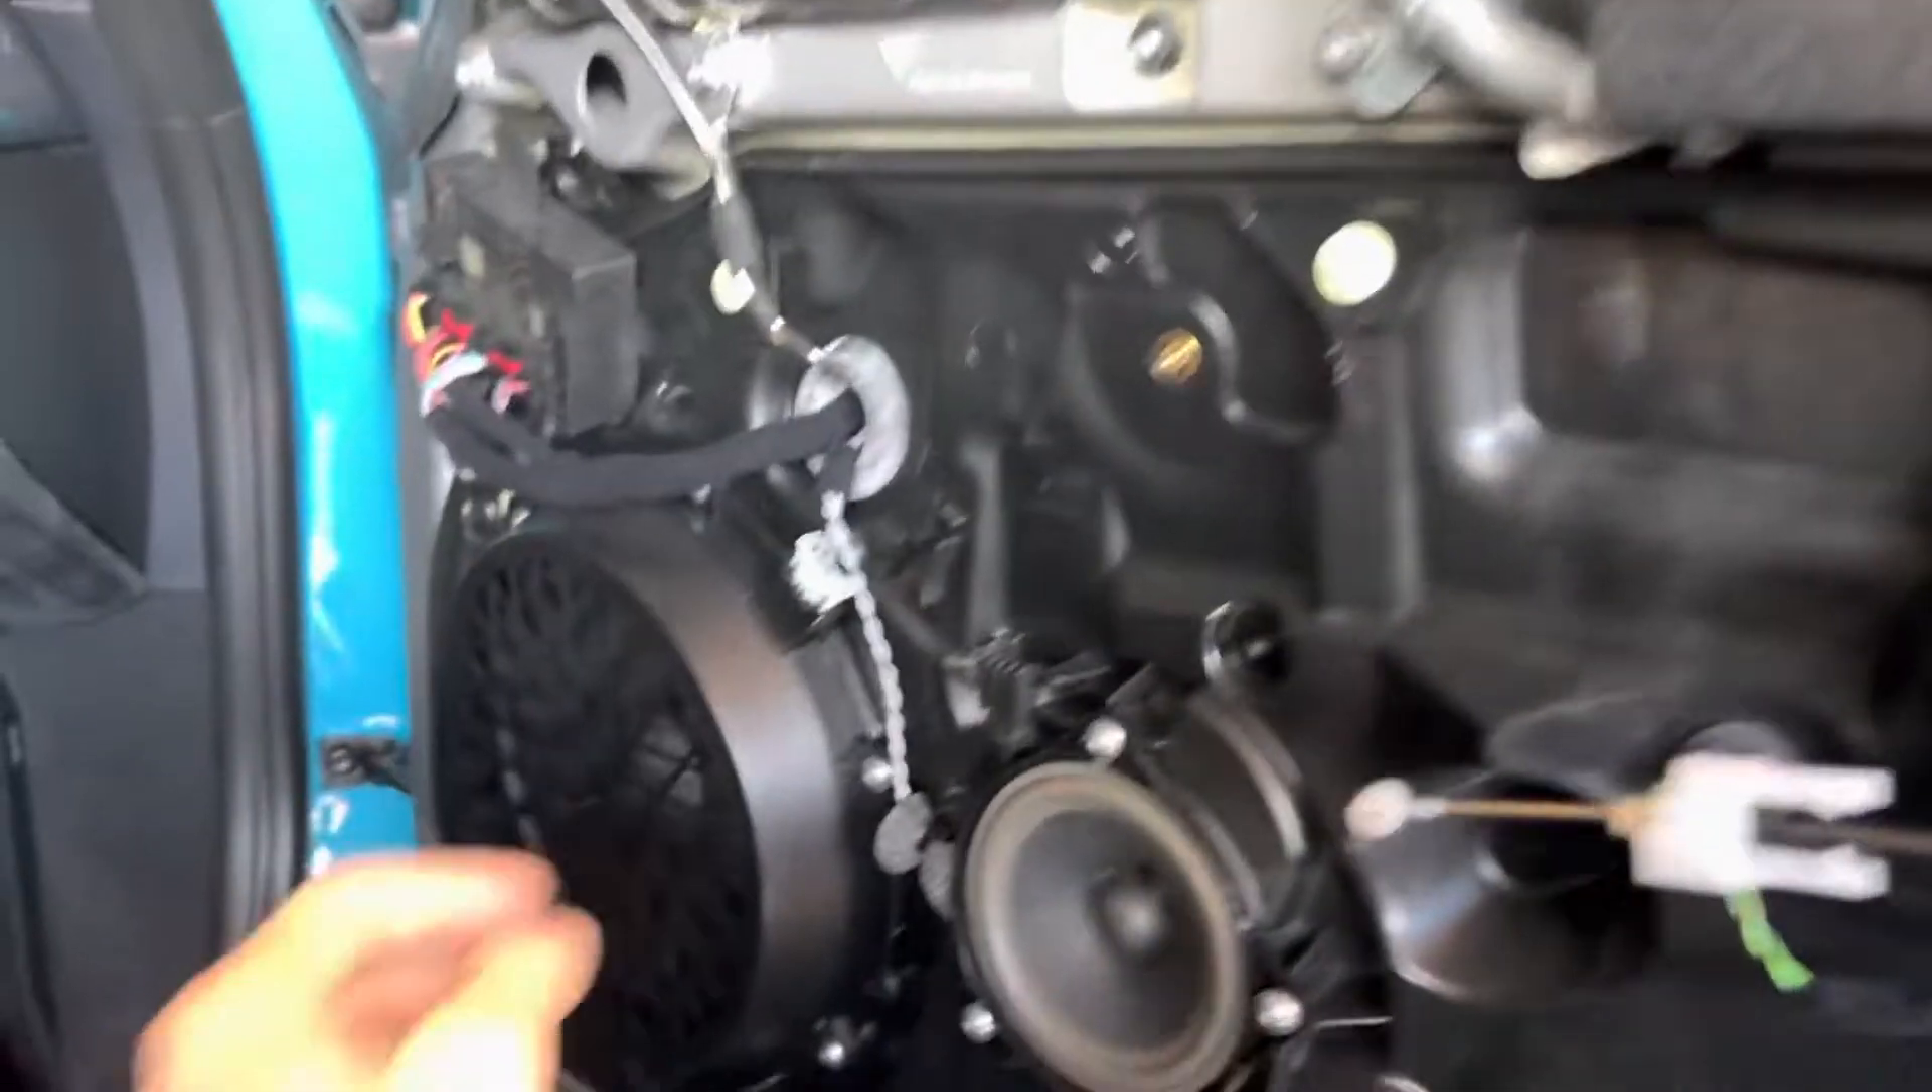So I got the door panel off it was pretty easy.